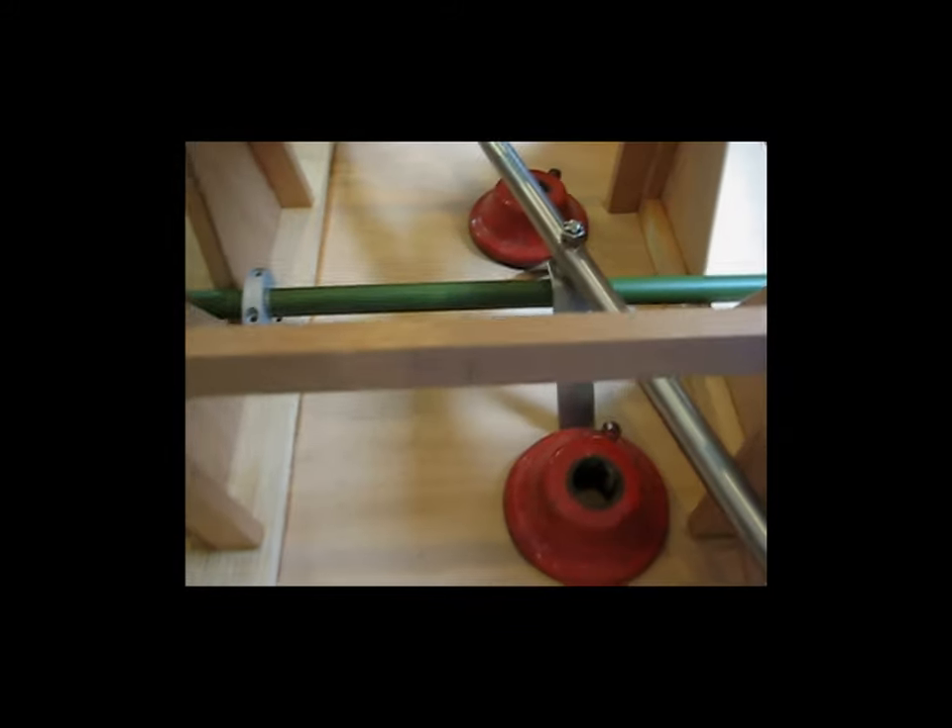And I've got the two red weights in place to help hold the rudder bar in place.